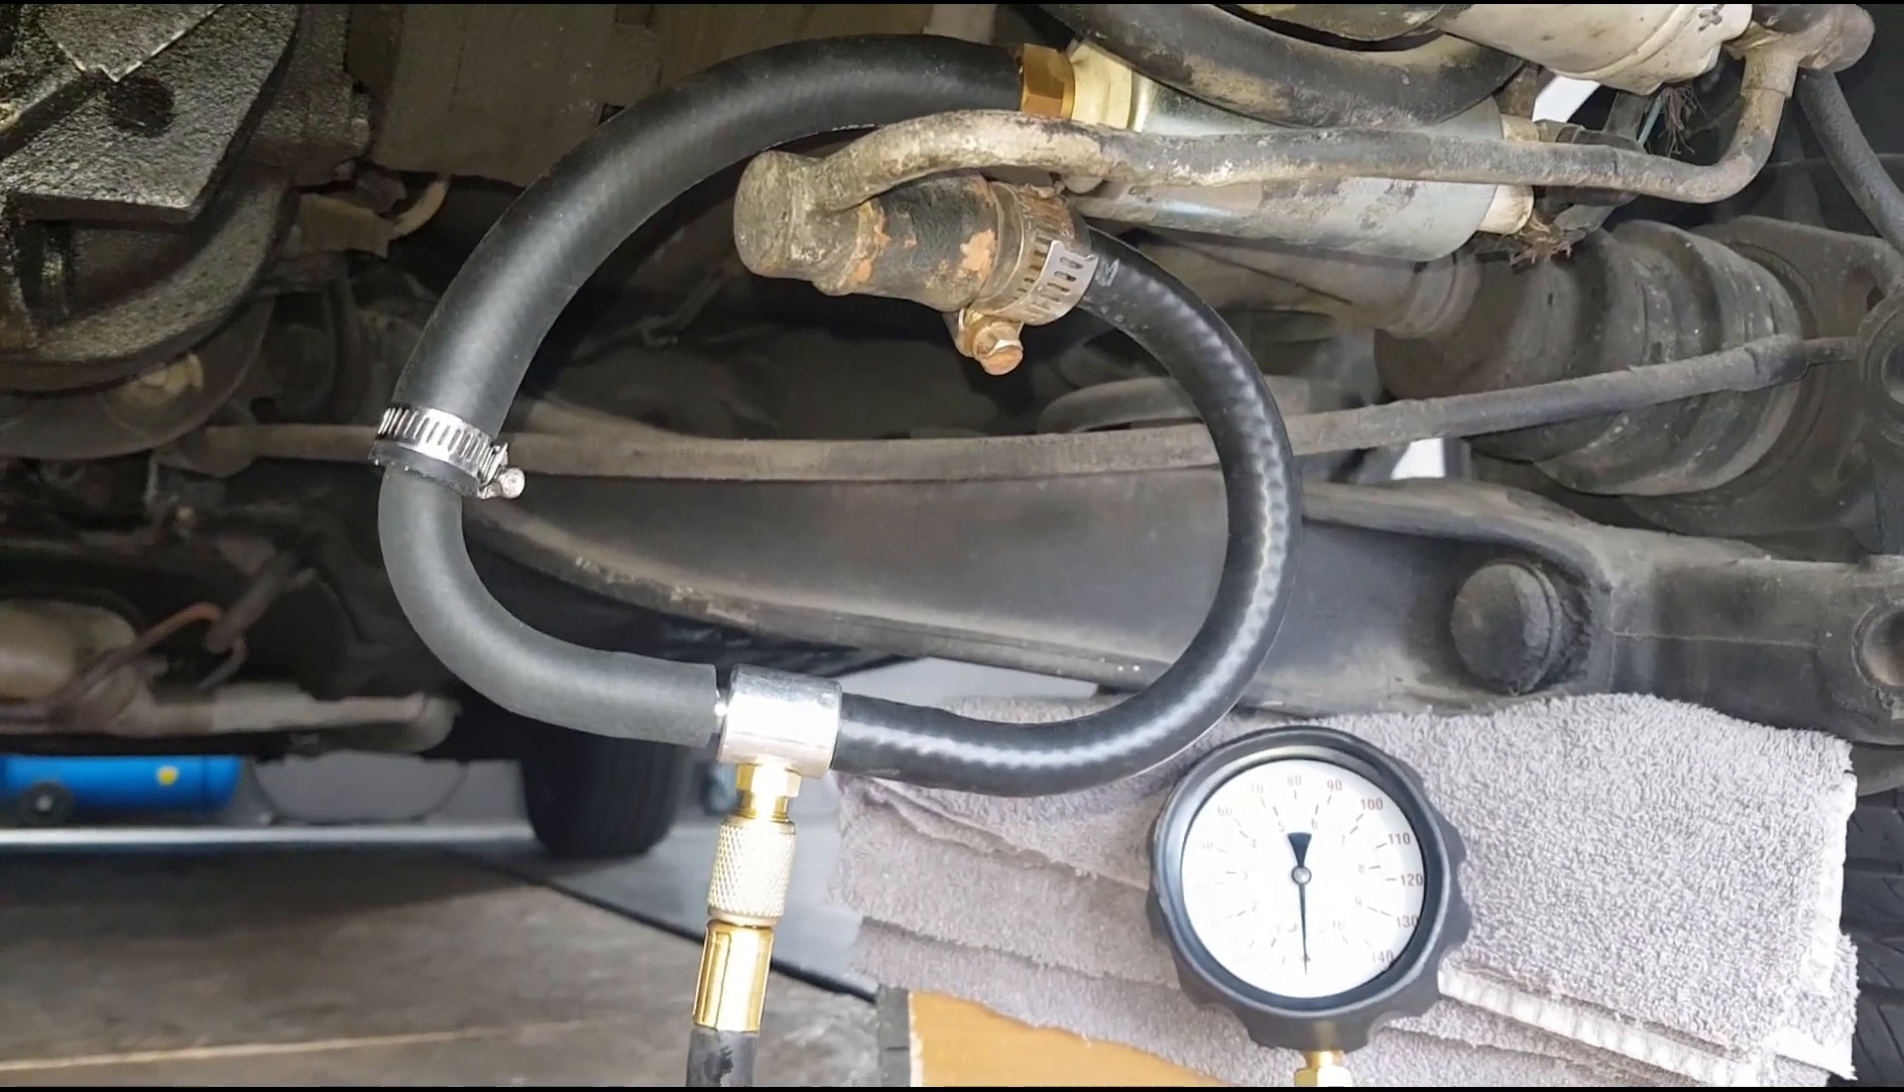So wir haben jetzt unsere prüfleitung installiert.